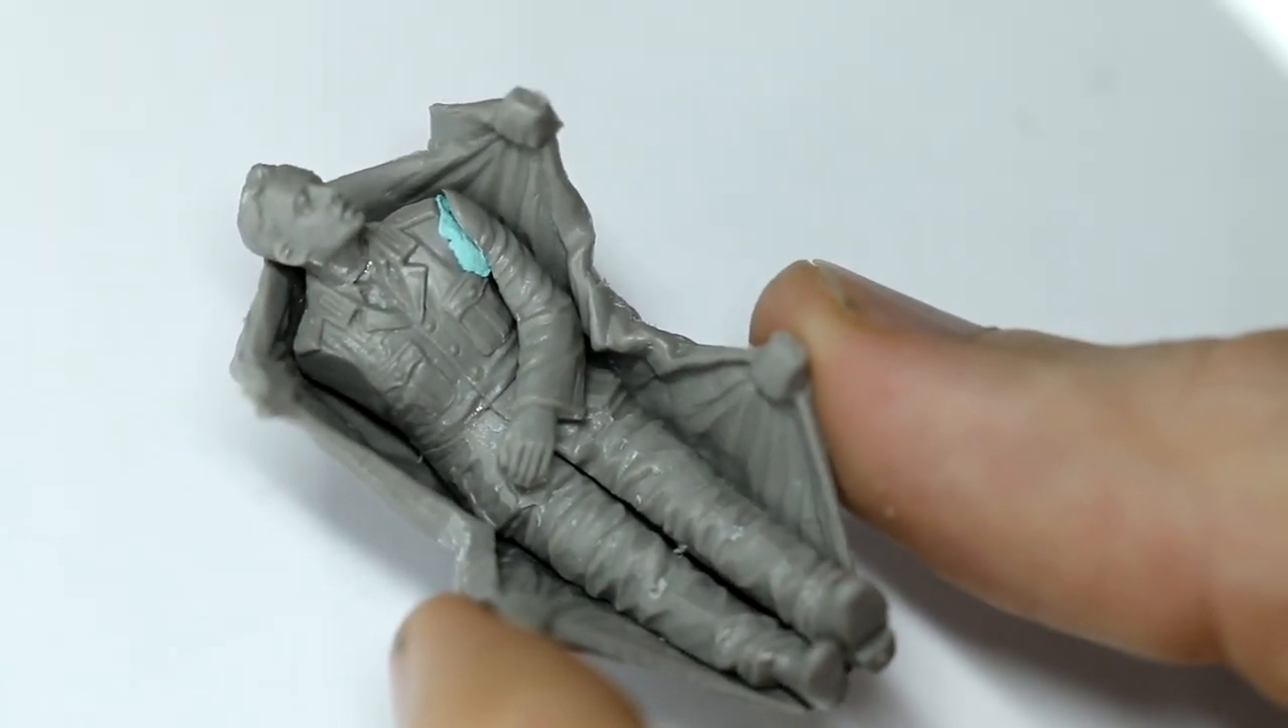And here the wounded soldier fits perfectly inside the sheet as well.